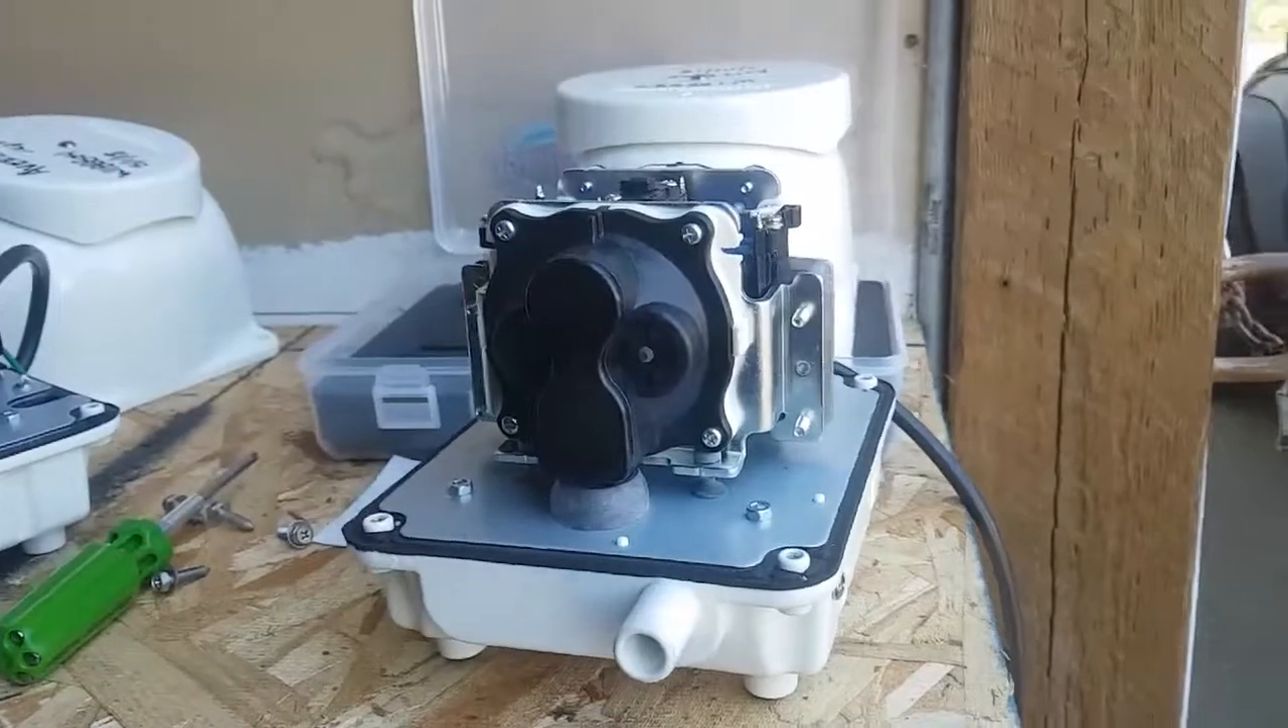So I've taken the housing off and it all looks good.